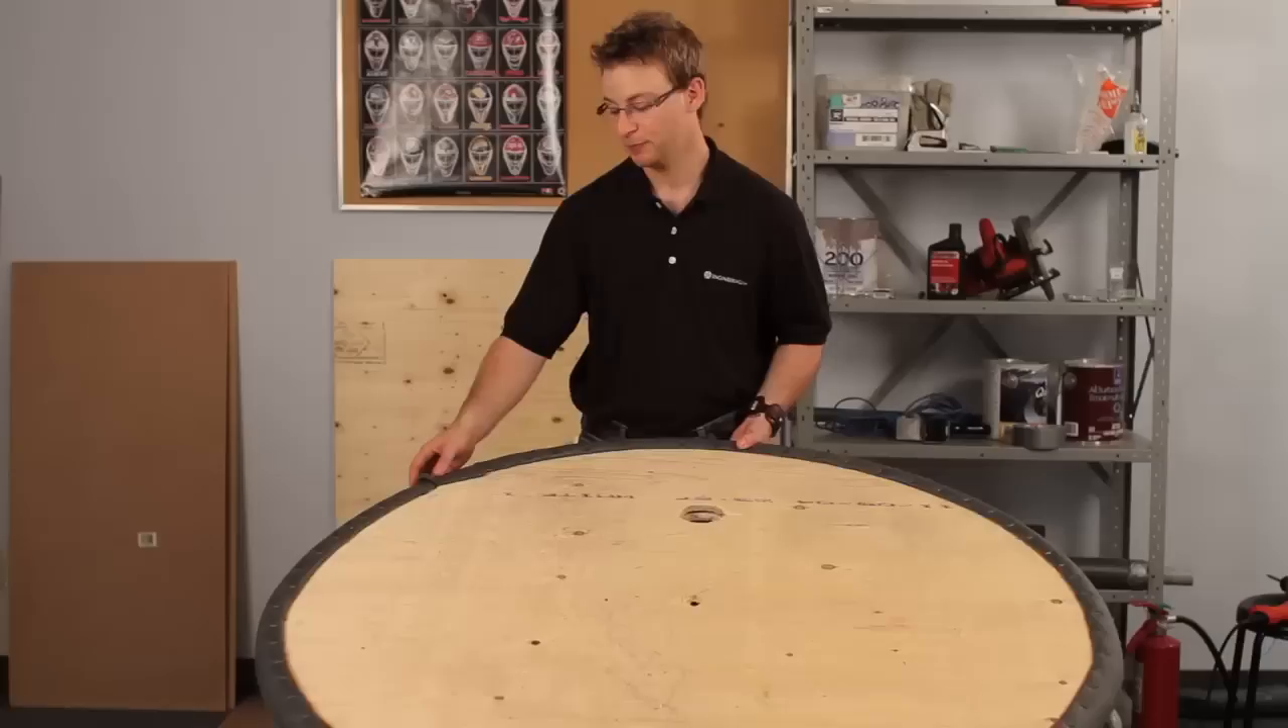Now we can see the pipe insulation that we've installed around the edge of the discs.